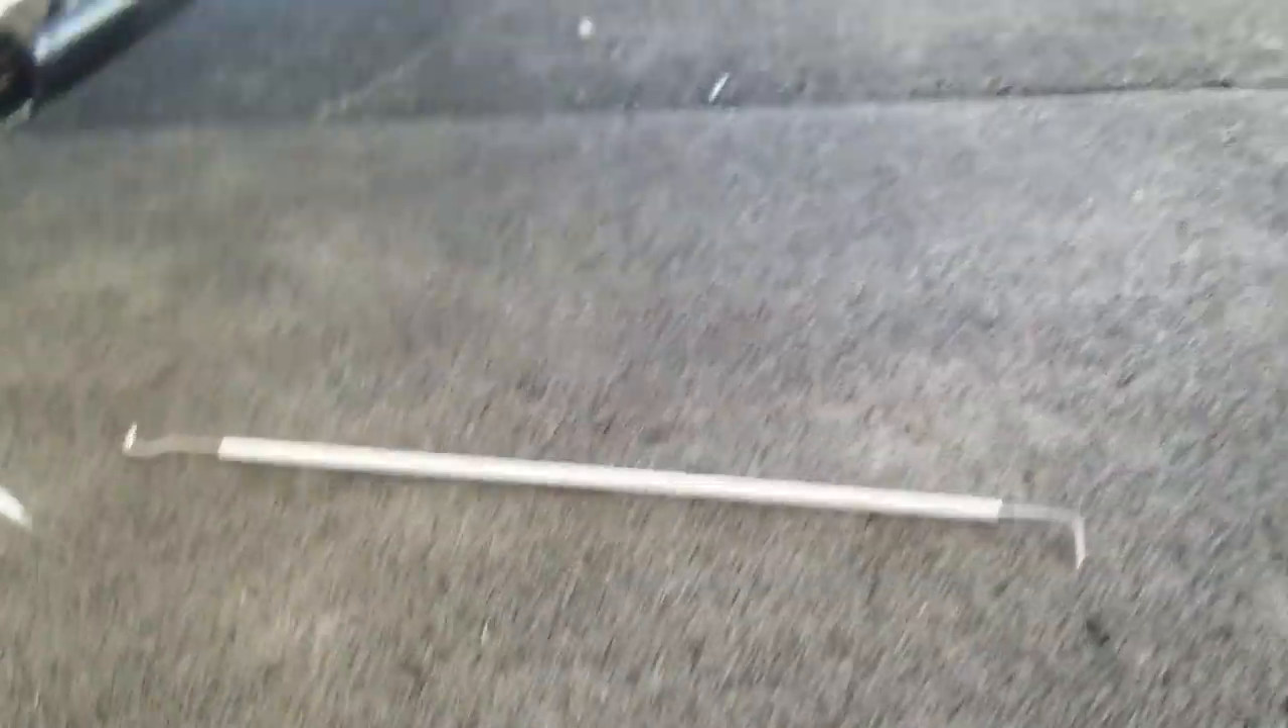I have the sleeve over the rod and I've made the L bend here.